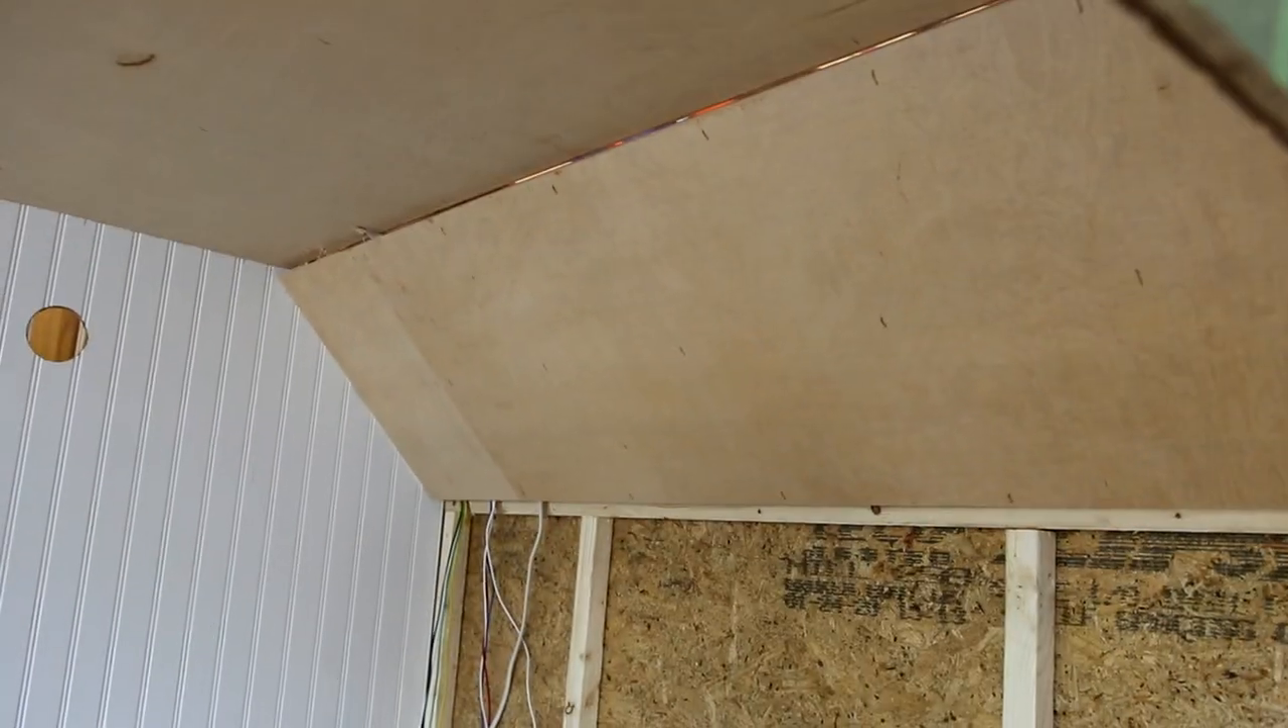We got this, uh, angle piece done in here and there's a little gap there, which we'll cover when we put a cabinet up.